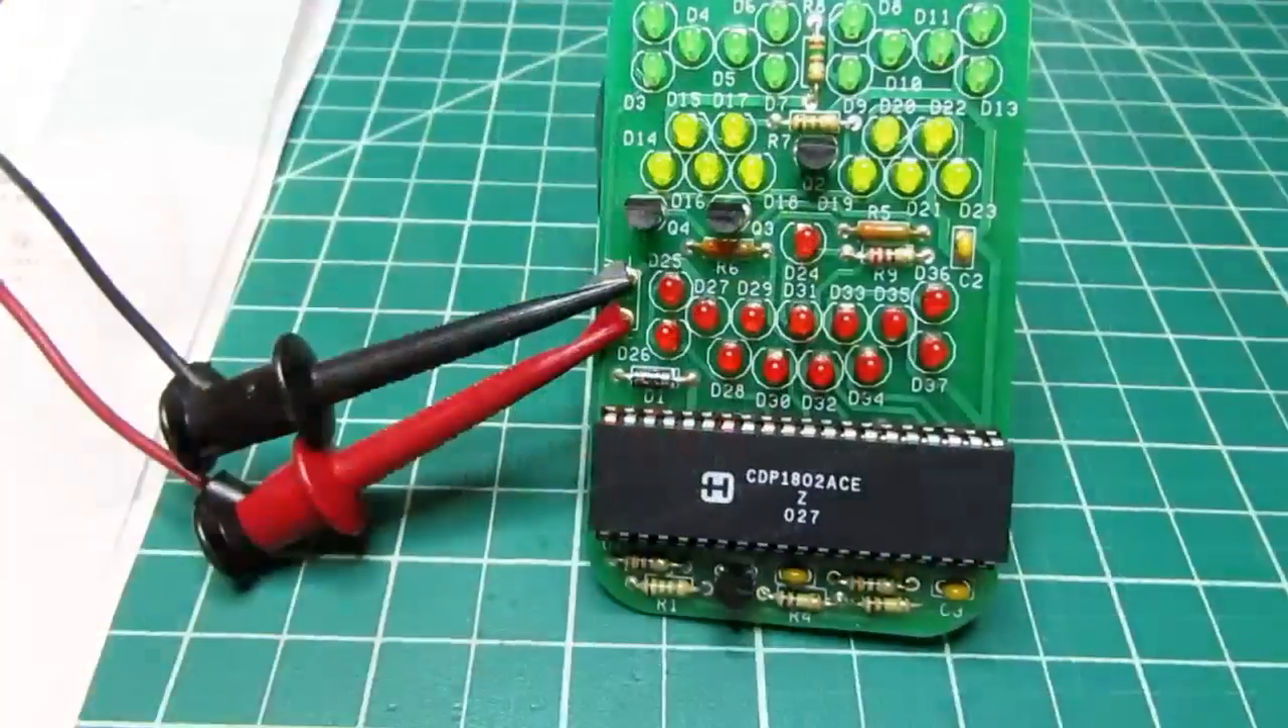Now the 1802 microprocessor is plugged in.